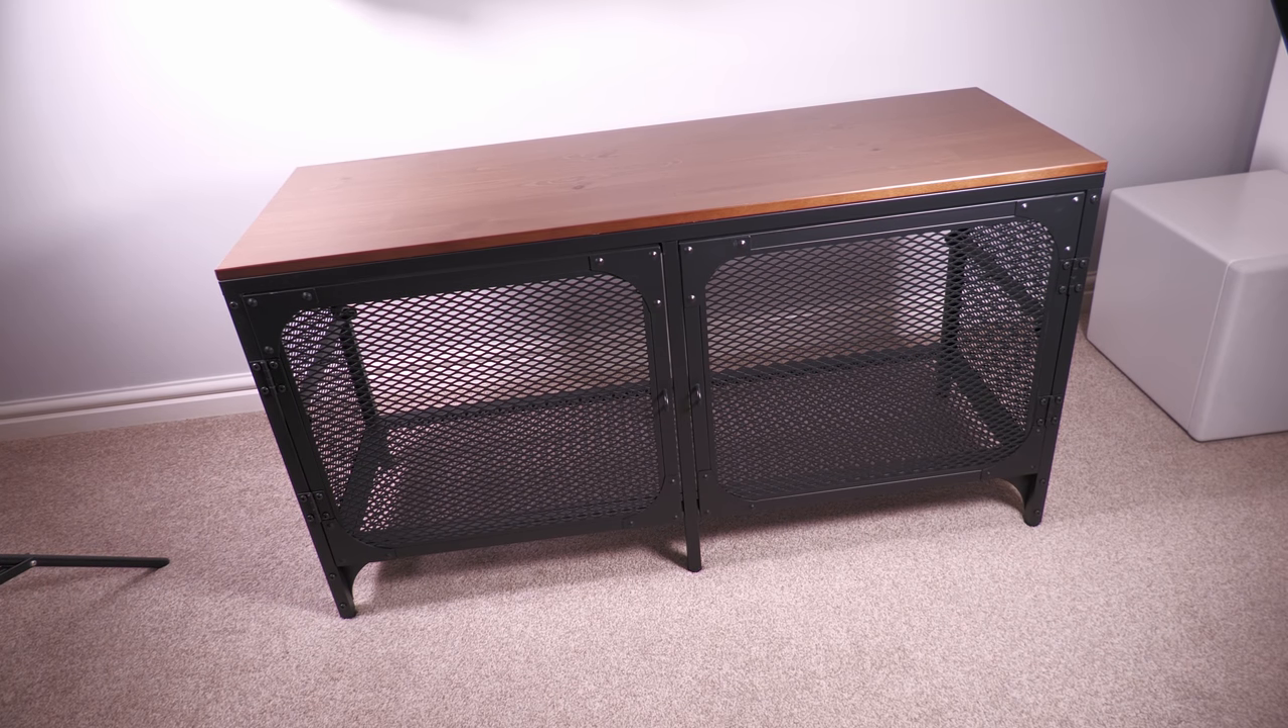Okay, so that's the cabinet now built and it's actually pretty easy.